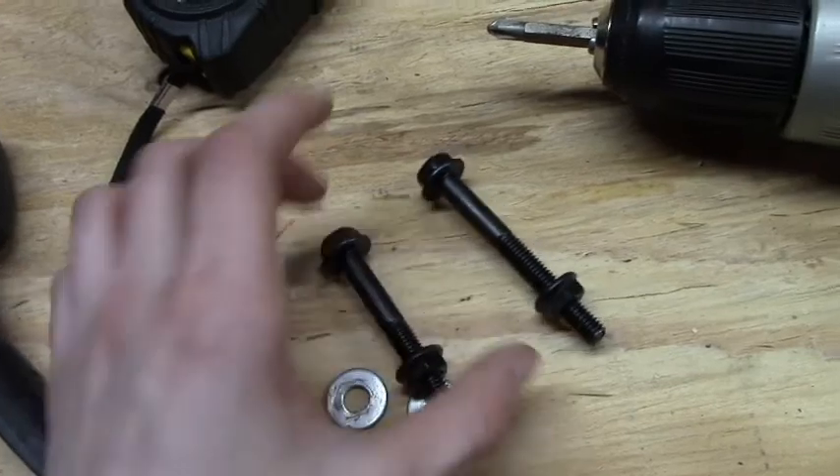And I've got two nuts on, well, a nut on each bolt.